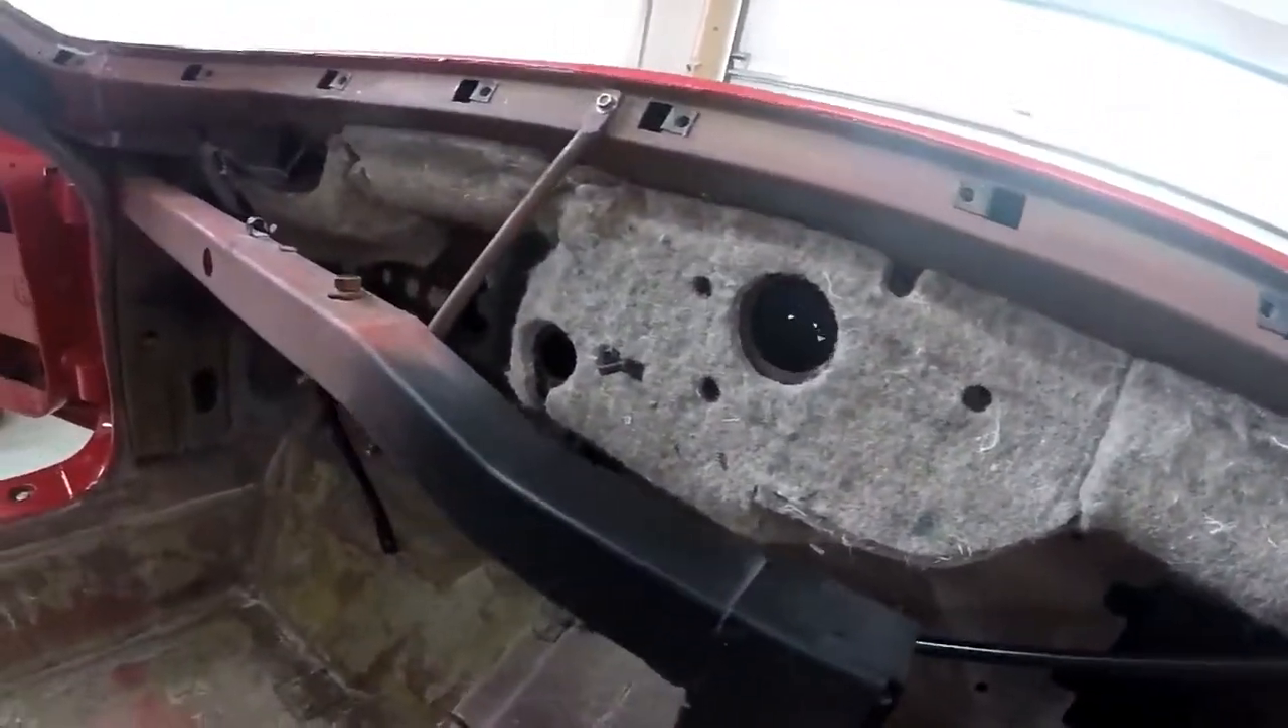We'll be right back. All right, so the insulation is installed now.